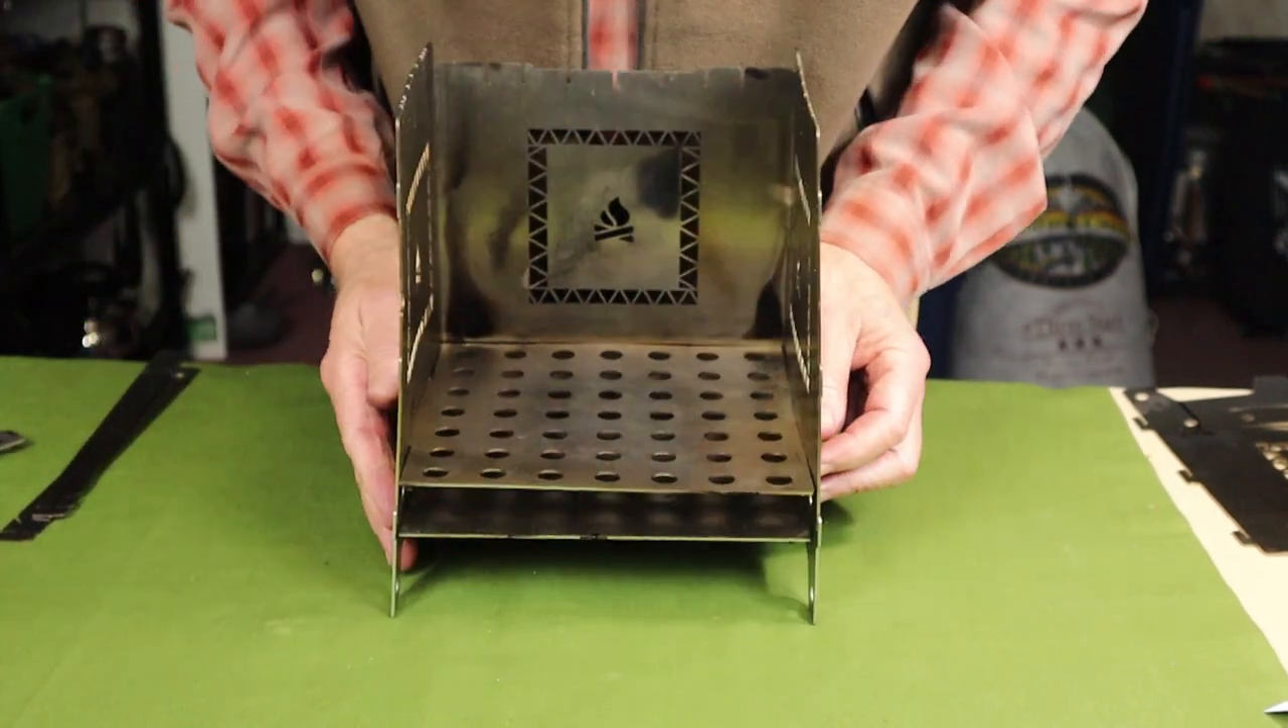All right, so I've got everything except the front piece on.